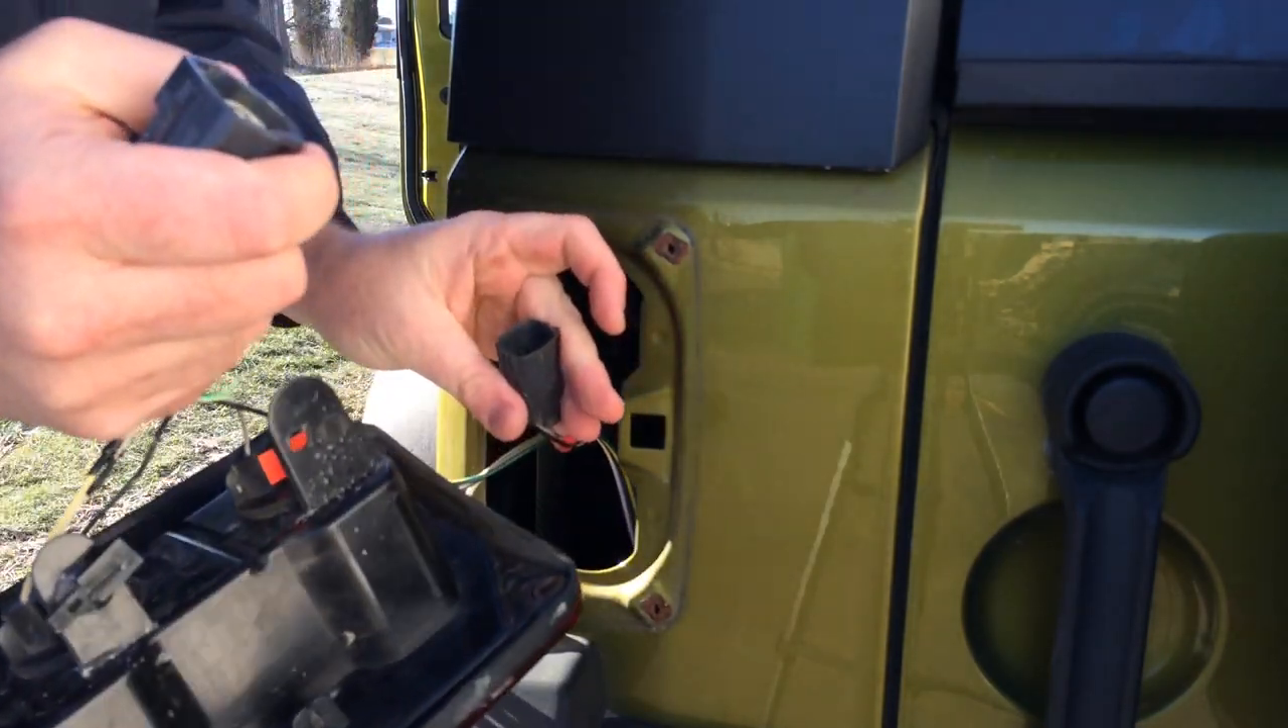There we go, the tail light is unplugged.